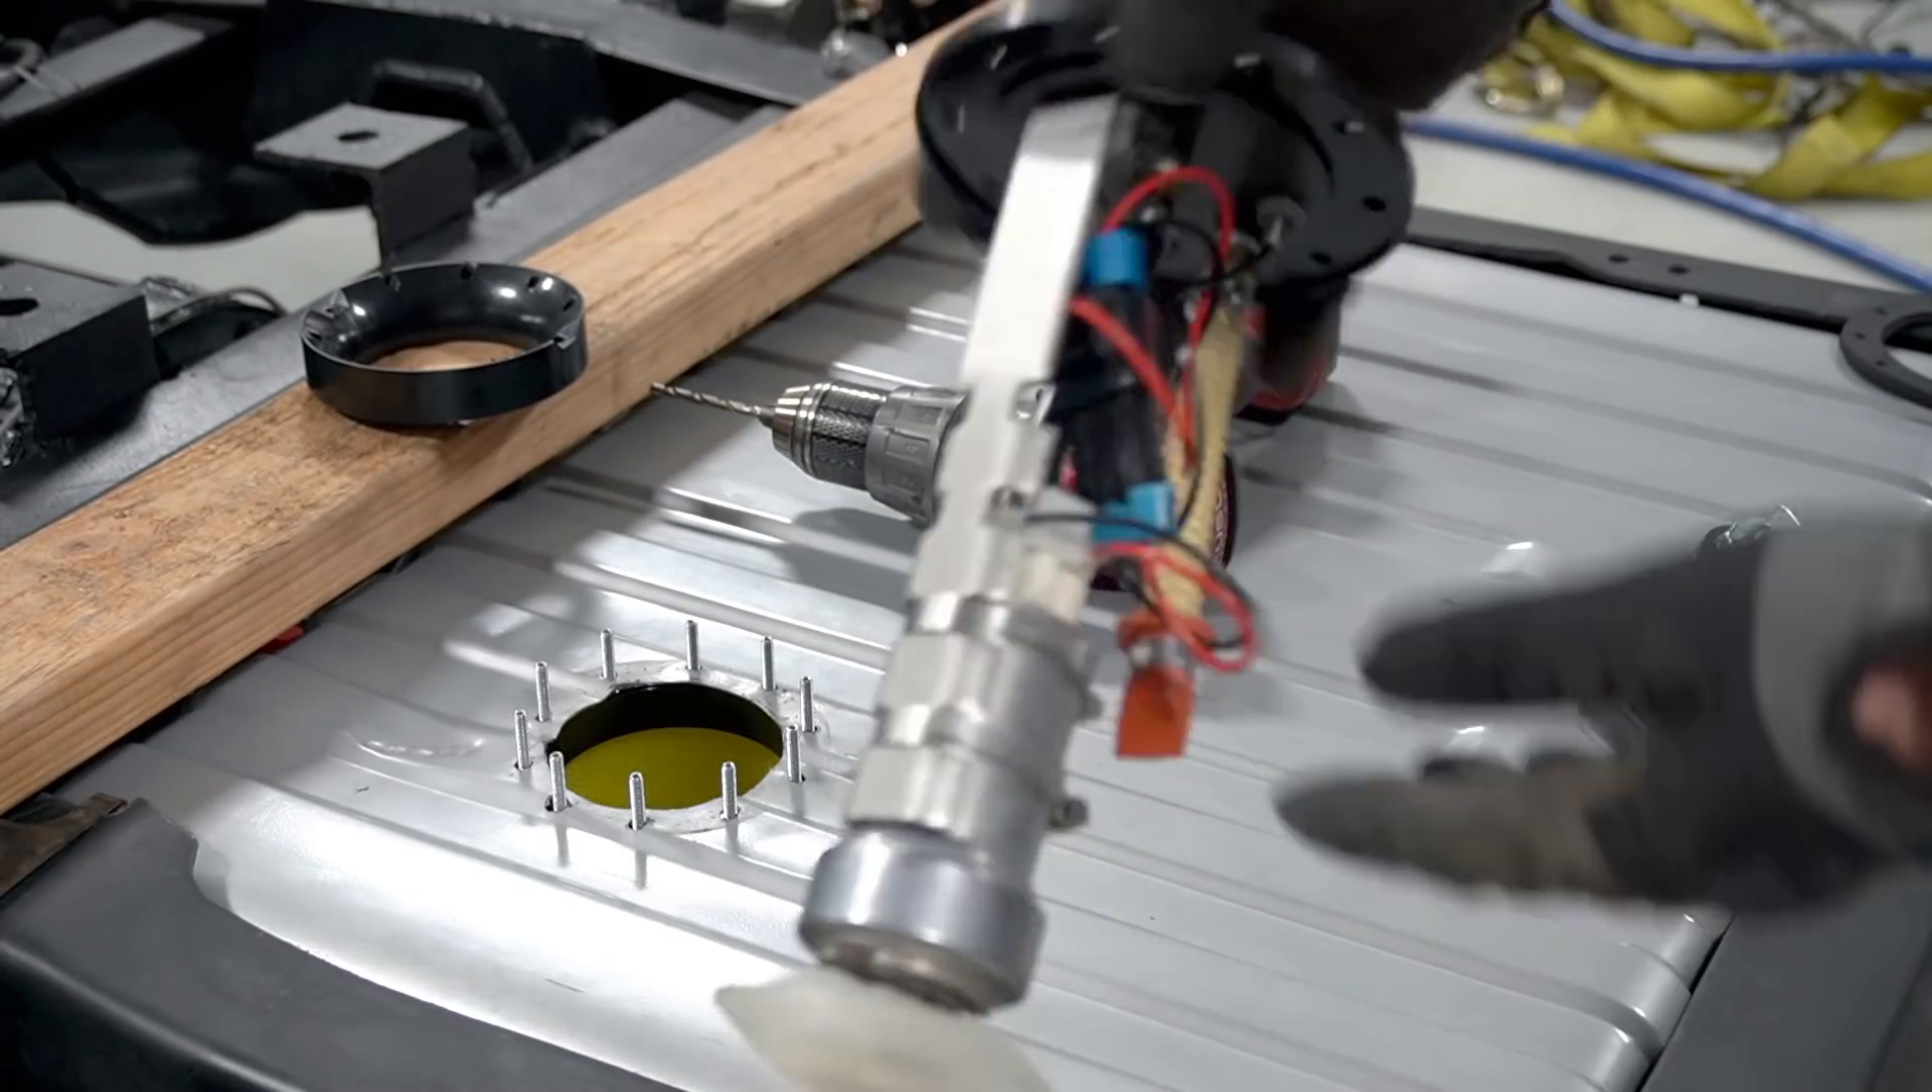So the fuel pump's assembled here and on this one I didn't use the aeromotive 340 pump that comes in the kit.